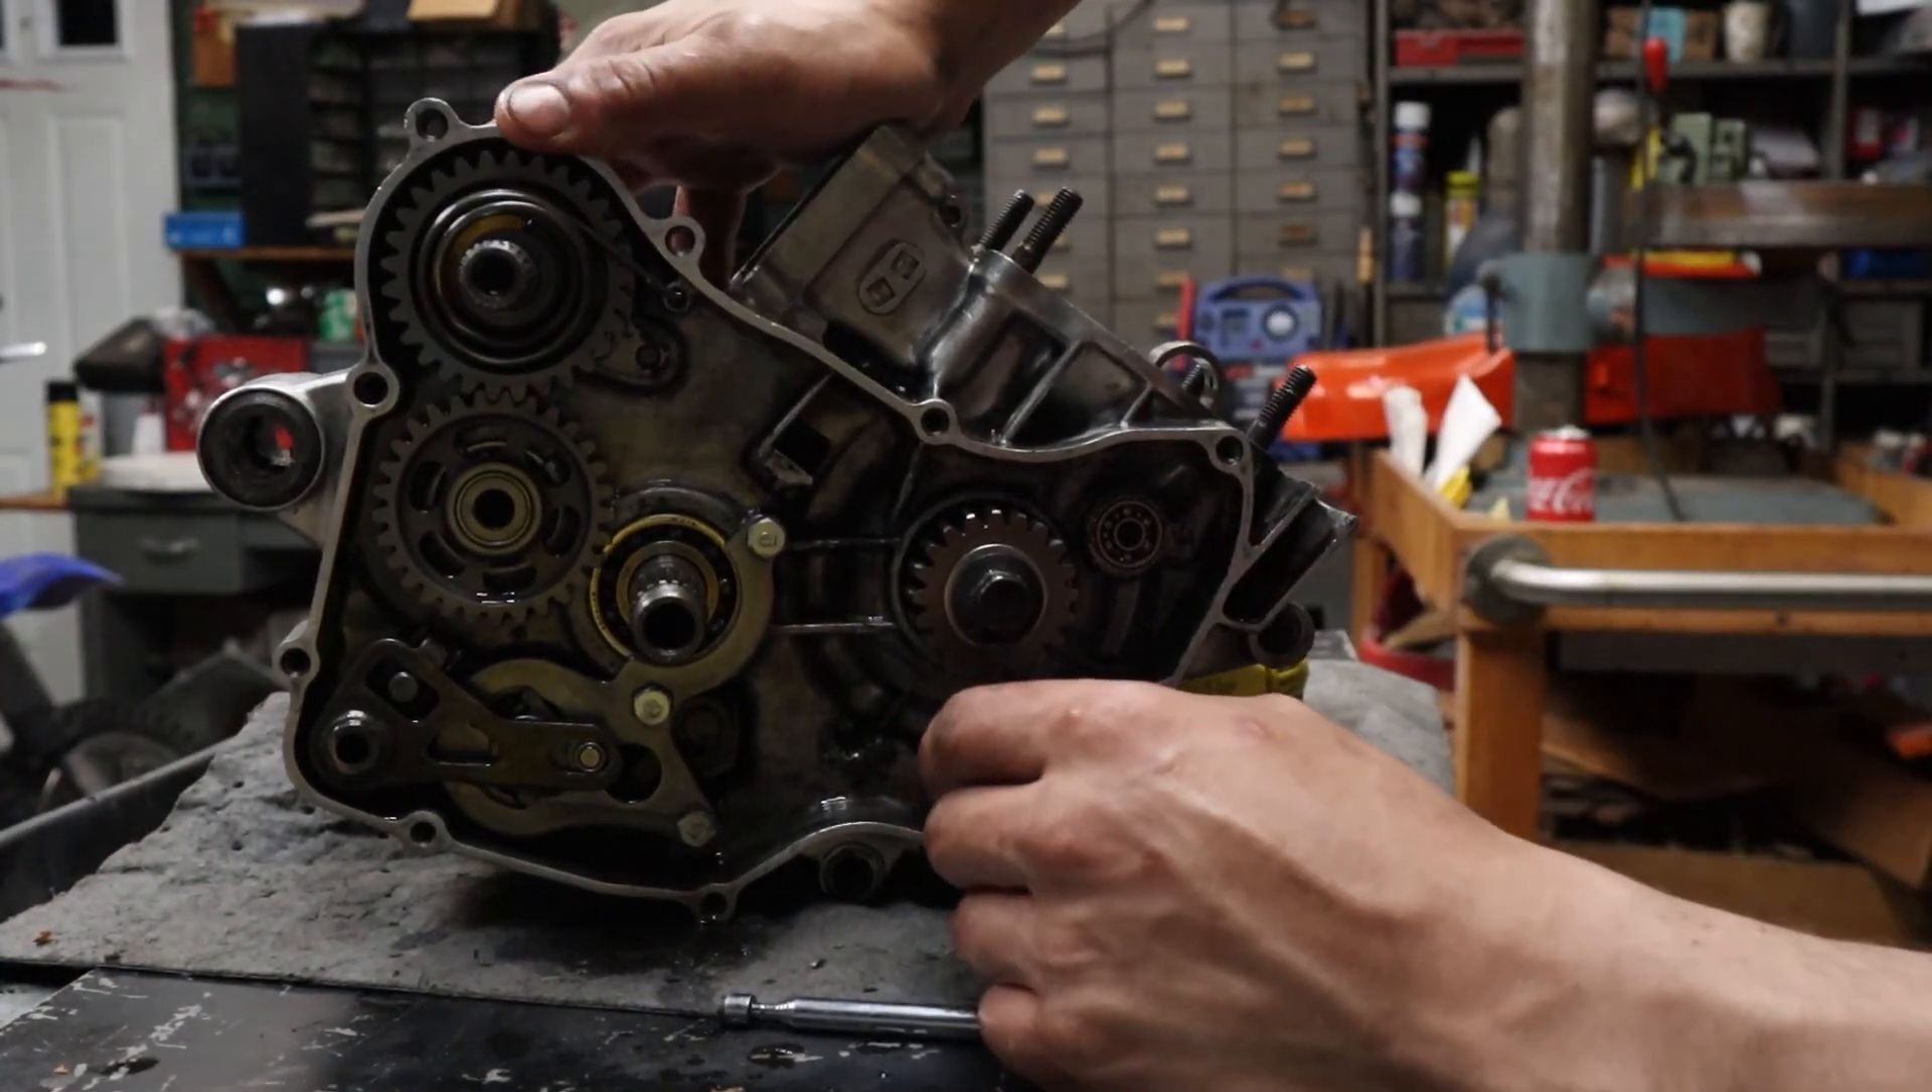We have three more gears to remove here.